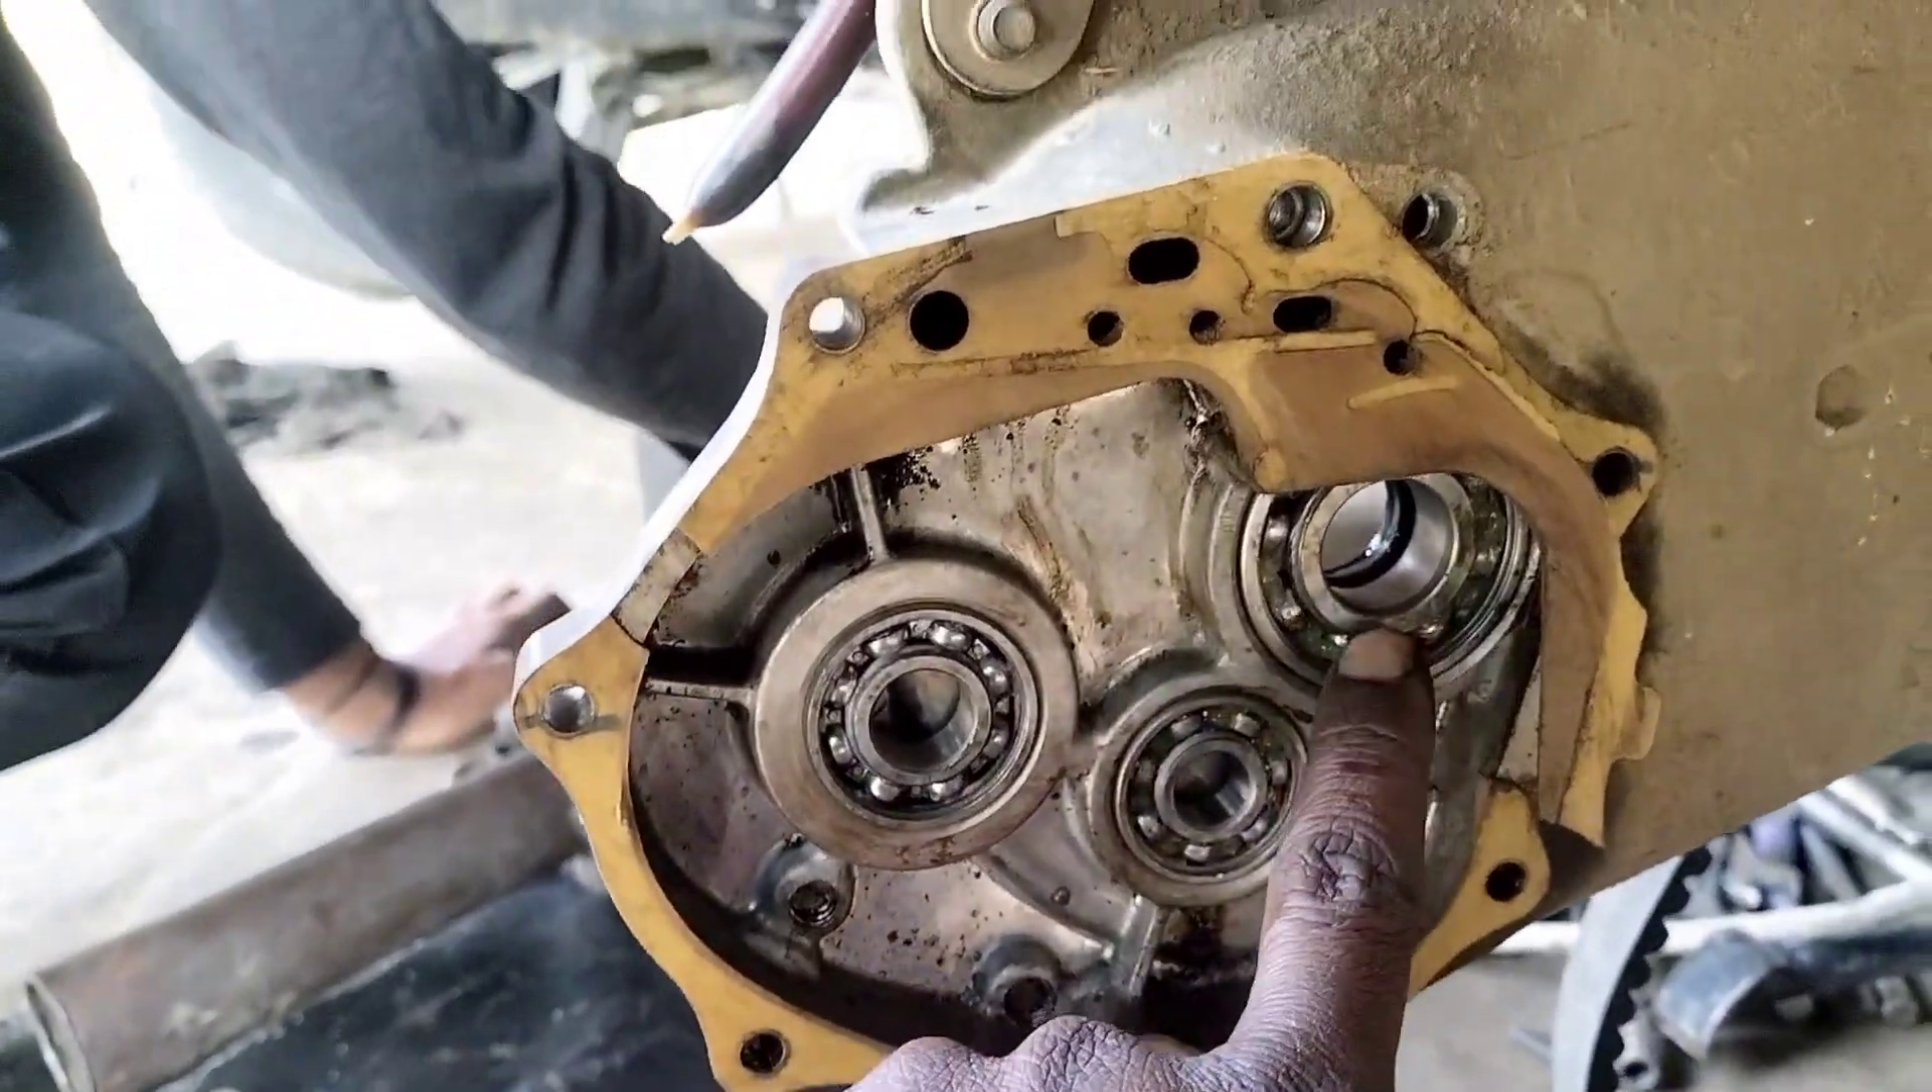یہاں پہ دیکھیں دوستو ہم نے ہر ایک بیرنگ کو فیٹ کر دیا۔